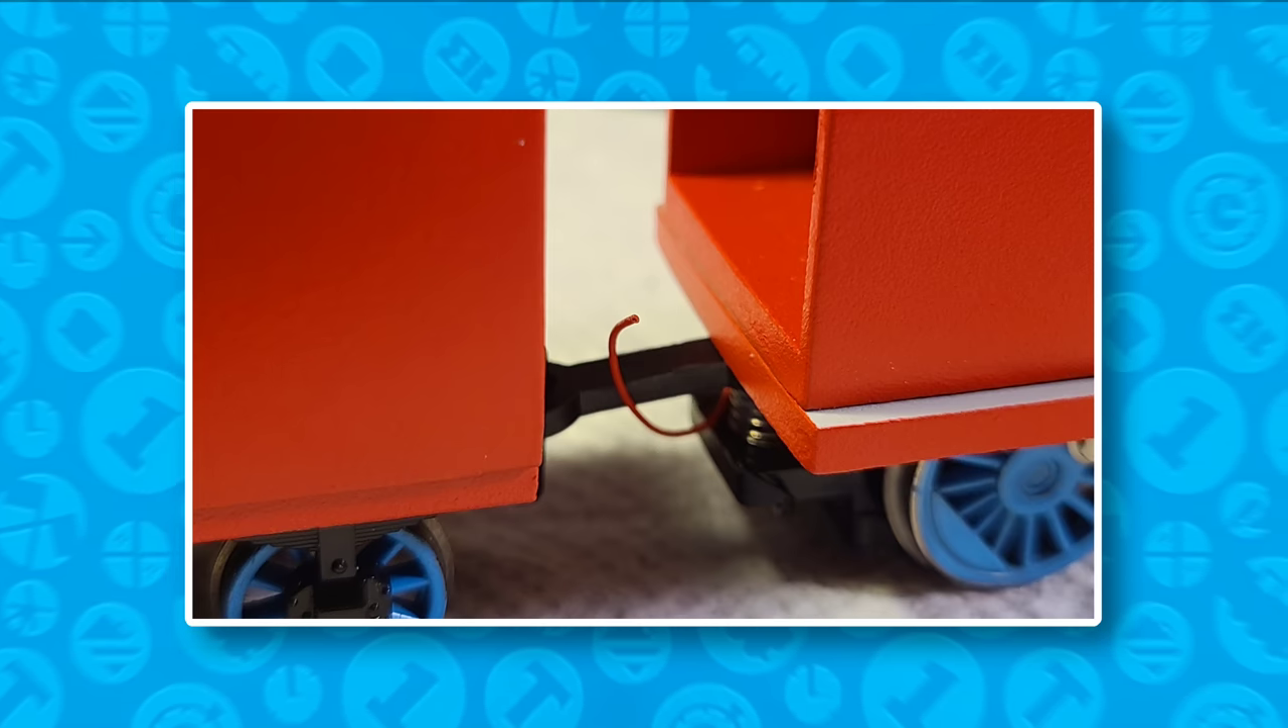And because of the new changes on the length of the new body James has that unsettling fat gap between the body and tender.